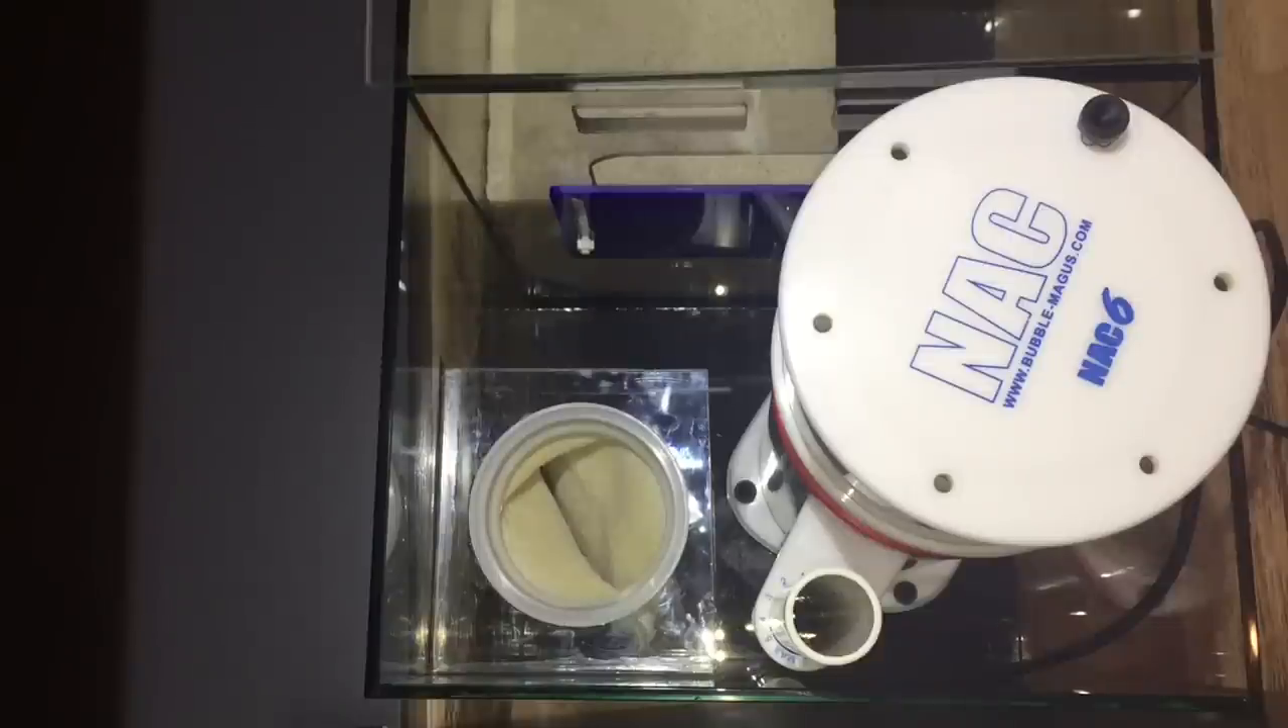So here's a top view so it is a bit of a snug fit but this is quite a big skimmer for this system.